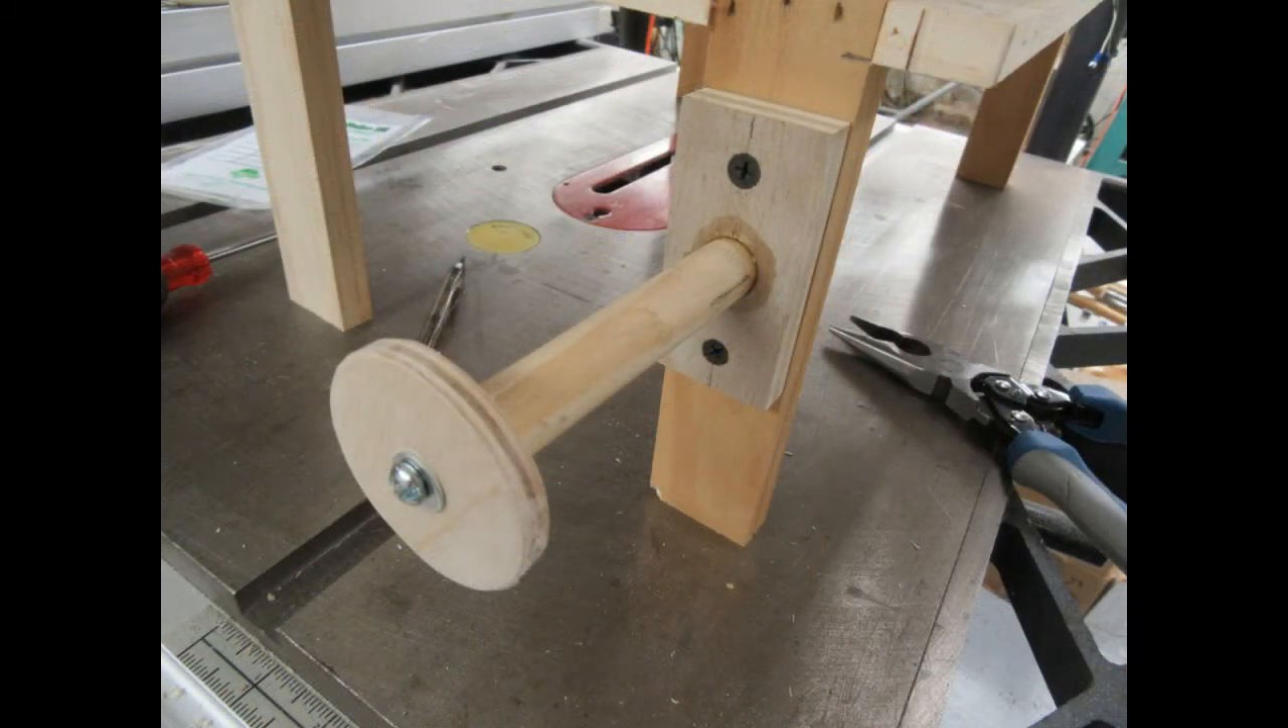A couple of pilot holes in the left front table leg and the bracket went on pretty nicely.